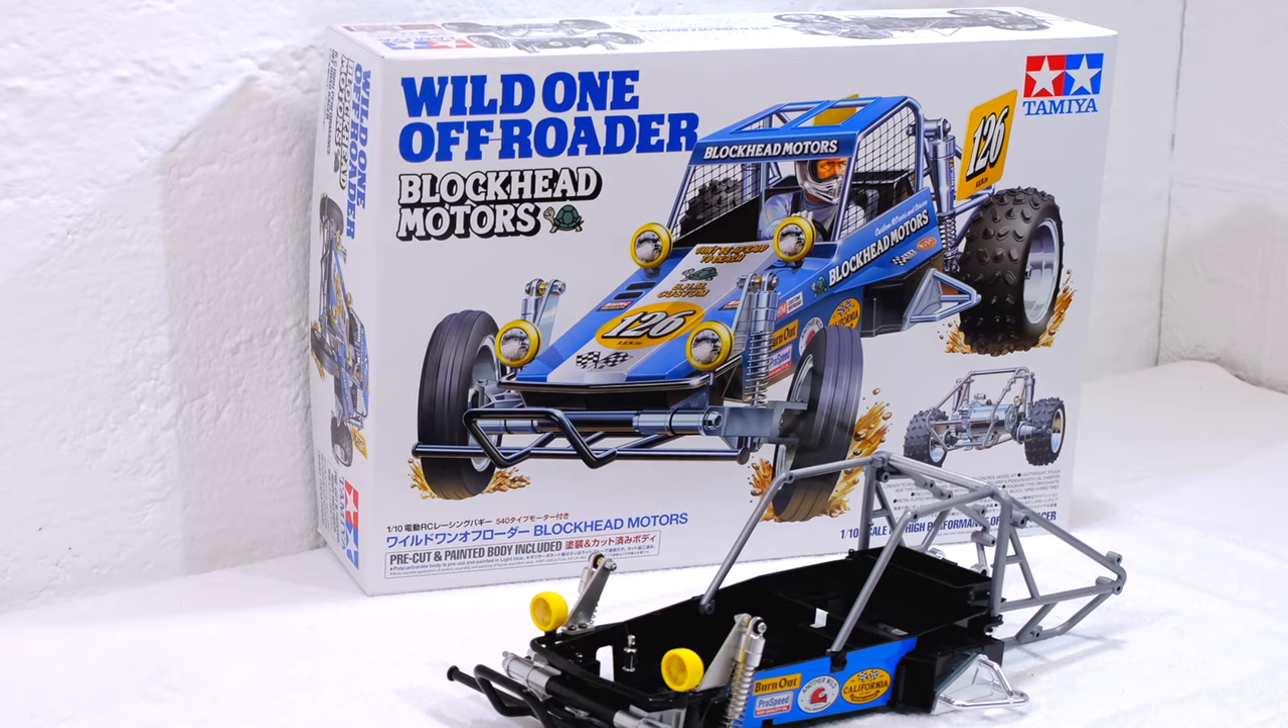The front suspension and roll cage are already installed.